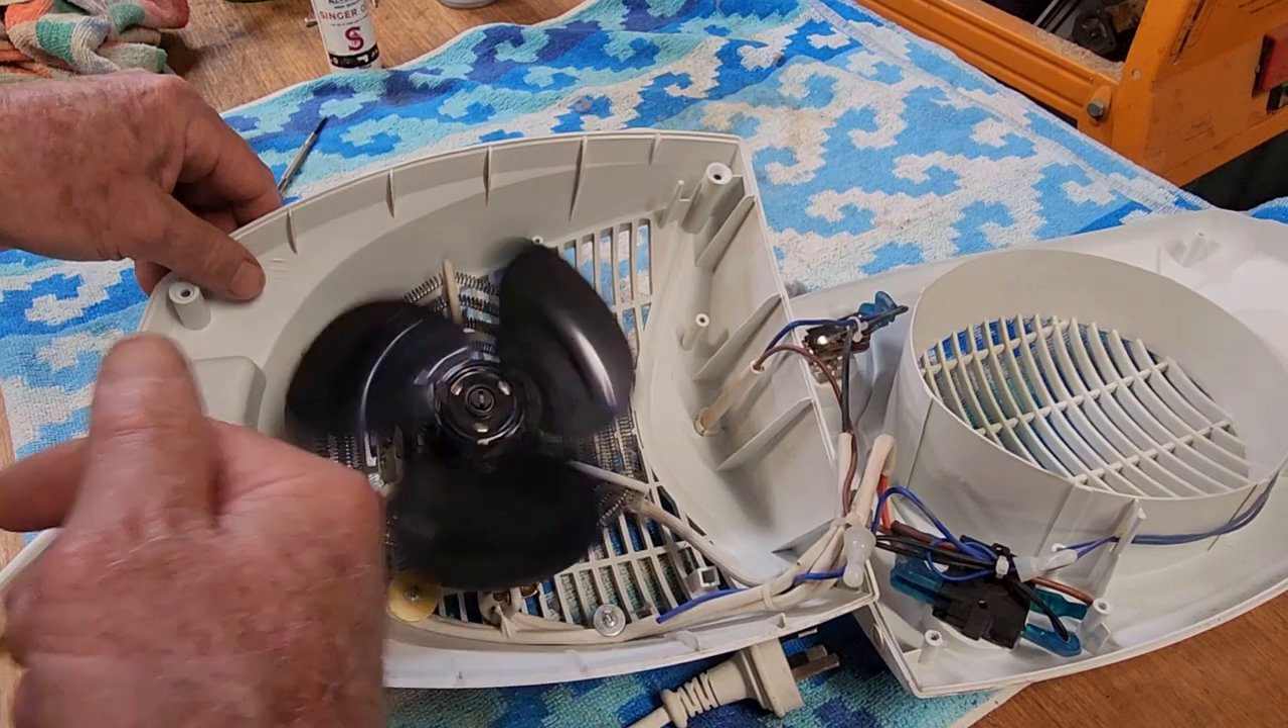The blade's back on, and it spins magnificently.